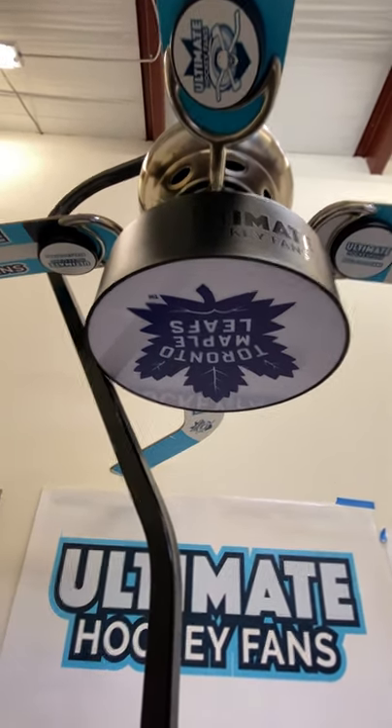And as you can see with everything all screwed in, your new hockey puck light fixture is installed.